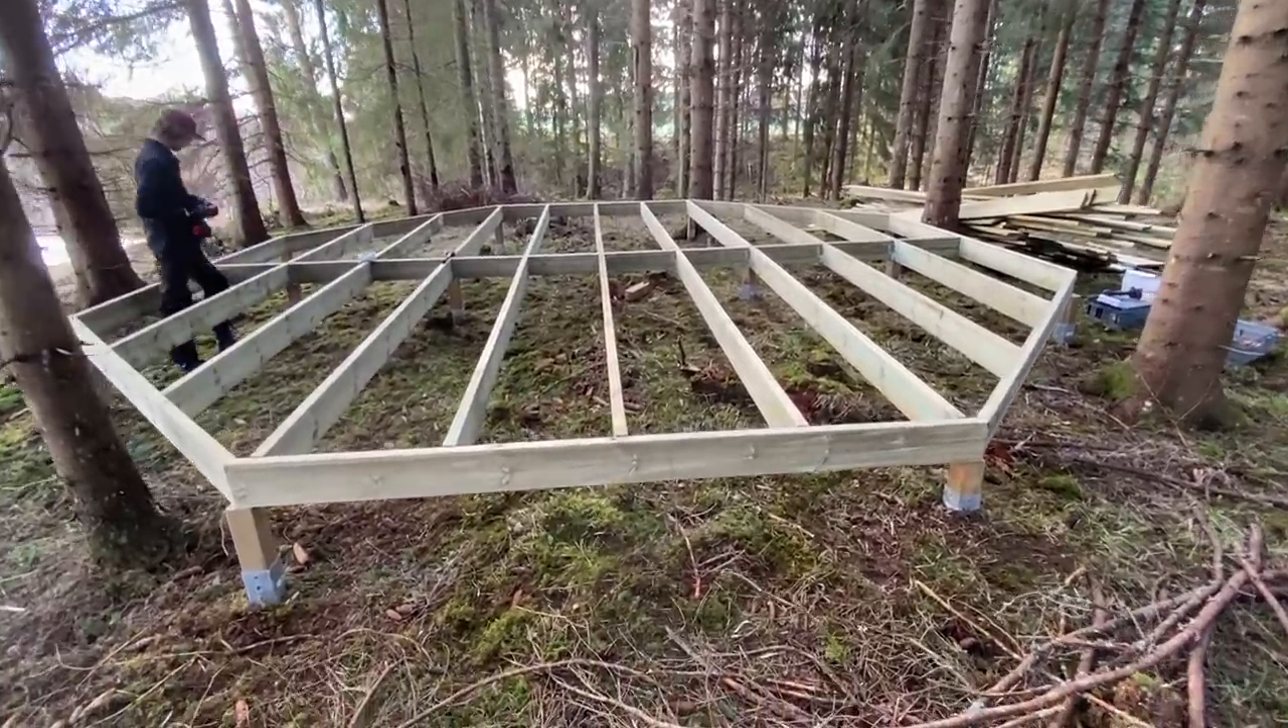First platform done for now we've got the cladding to go on.